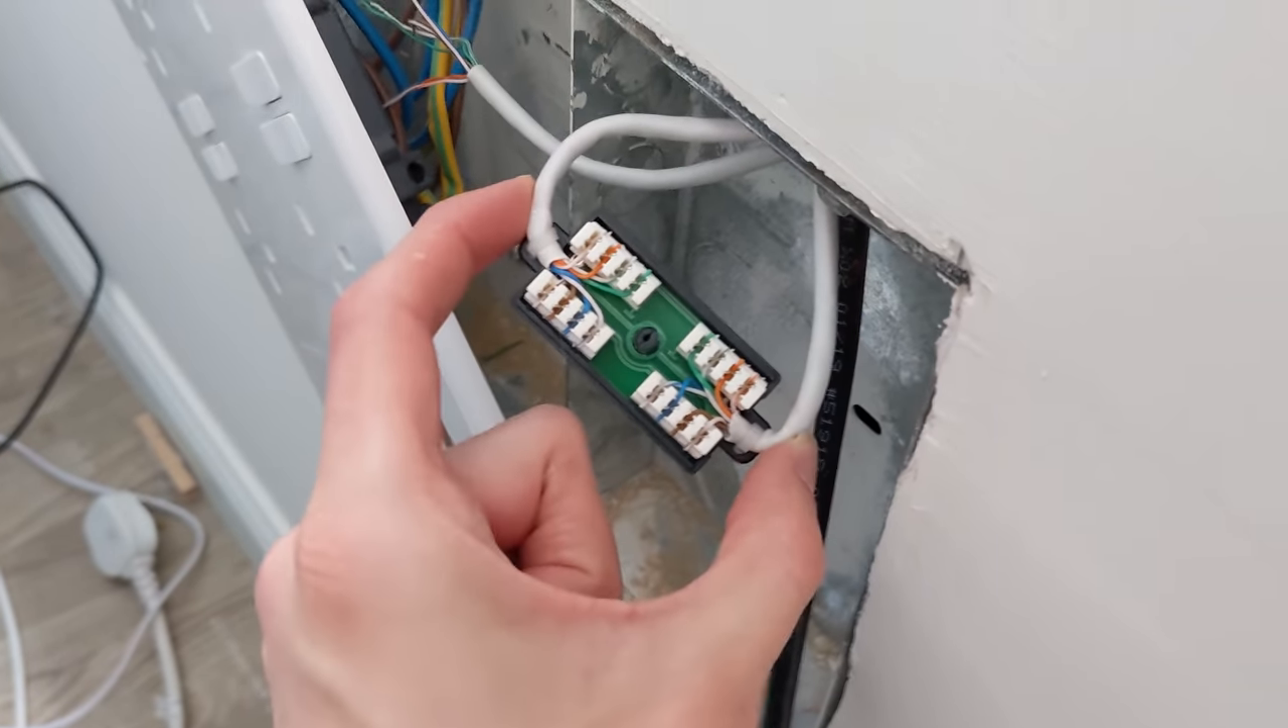Cool so that's the coupler wired in so i've just wired the two cables that used to go into the phone jack together and i've also removed this old one.